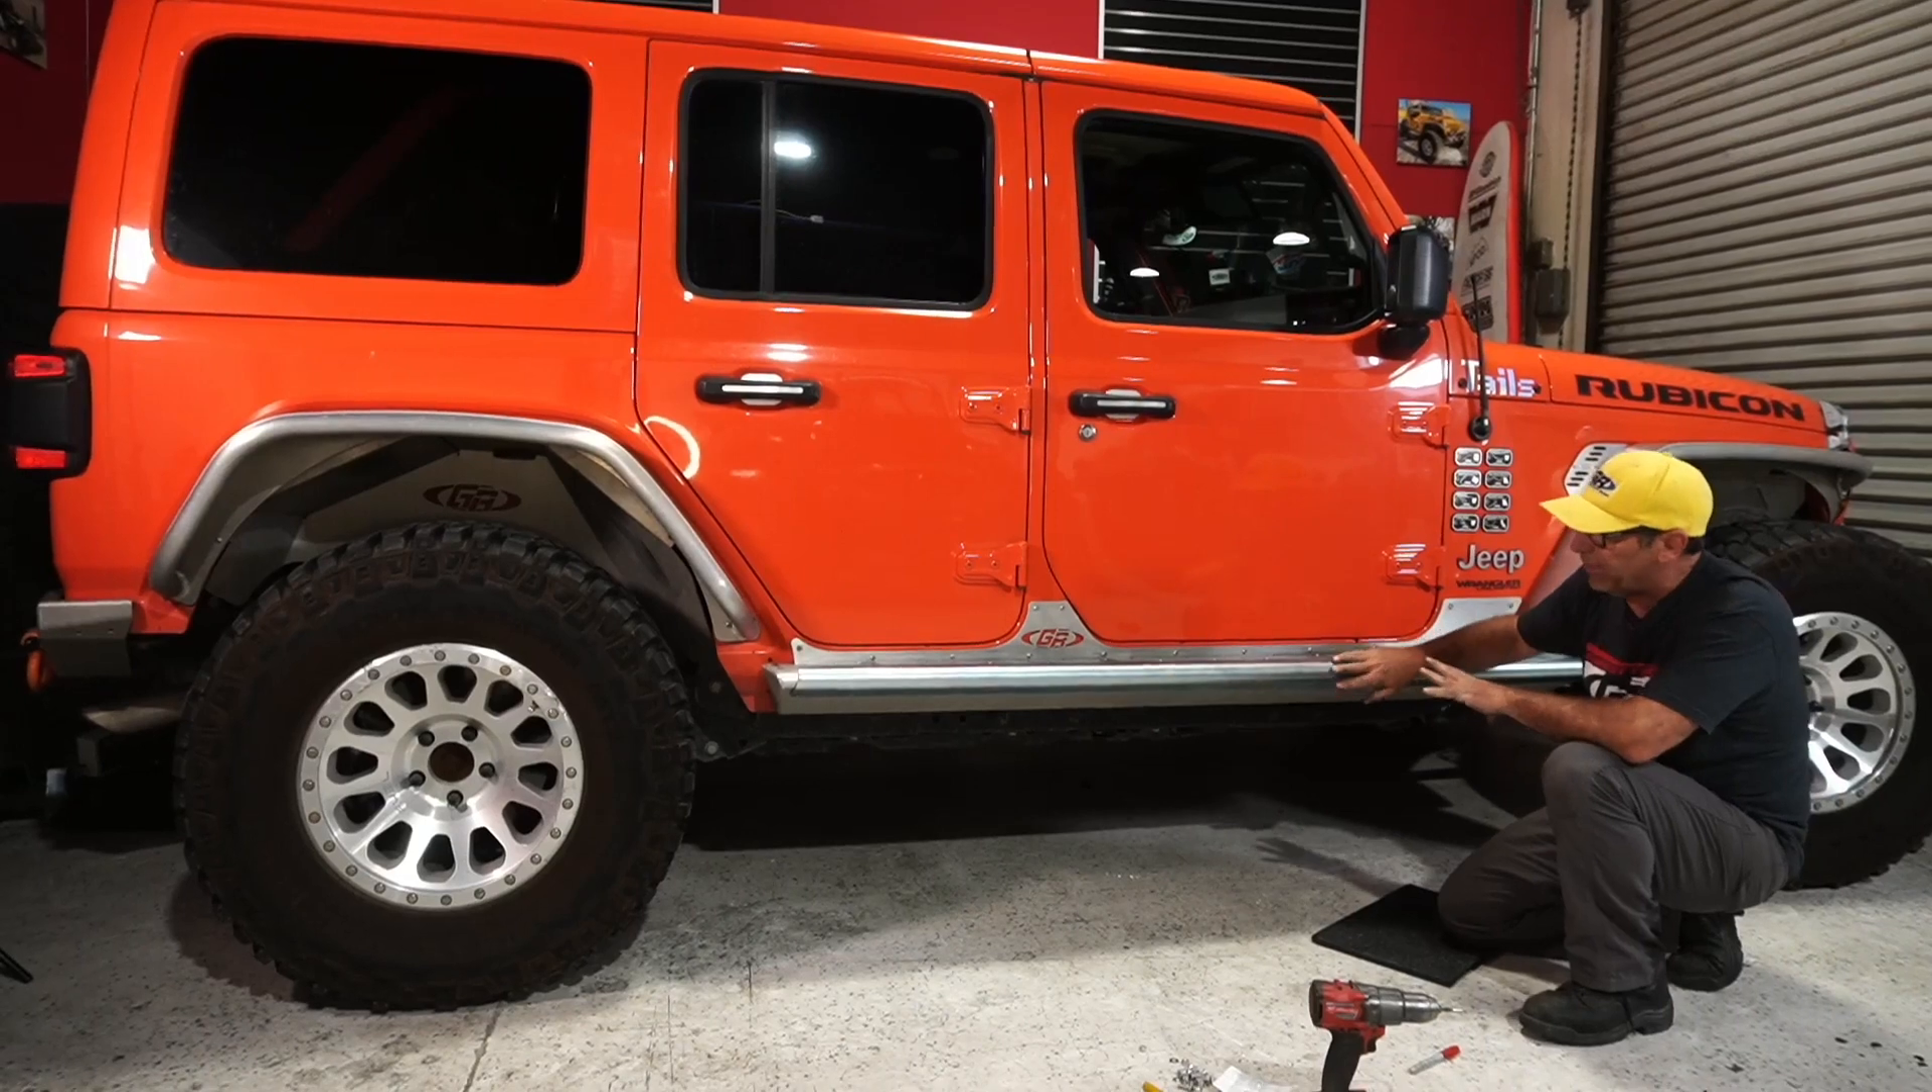Okay so now you've got this nice hardened steel edge on the most vulnerable area of your rocker guard and this really works well.